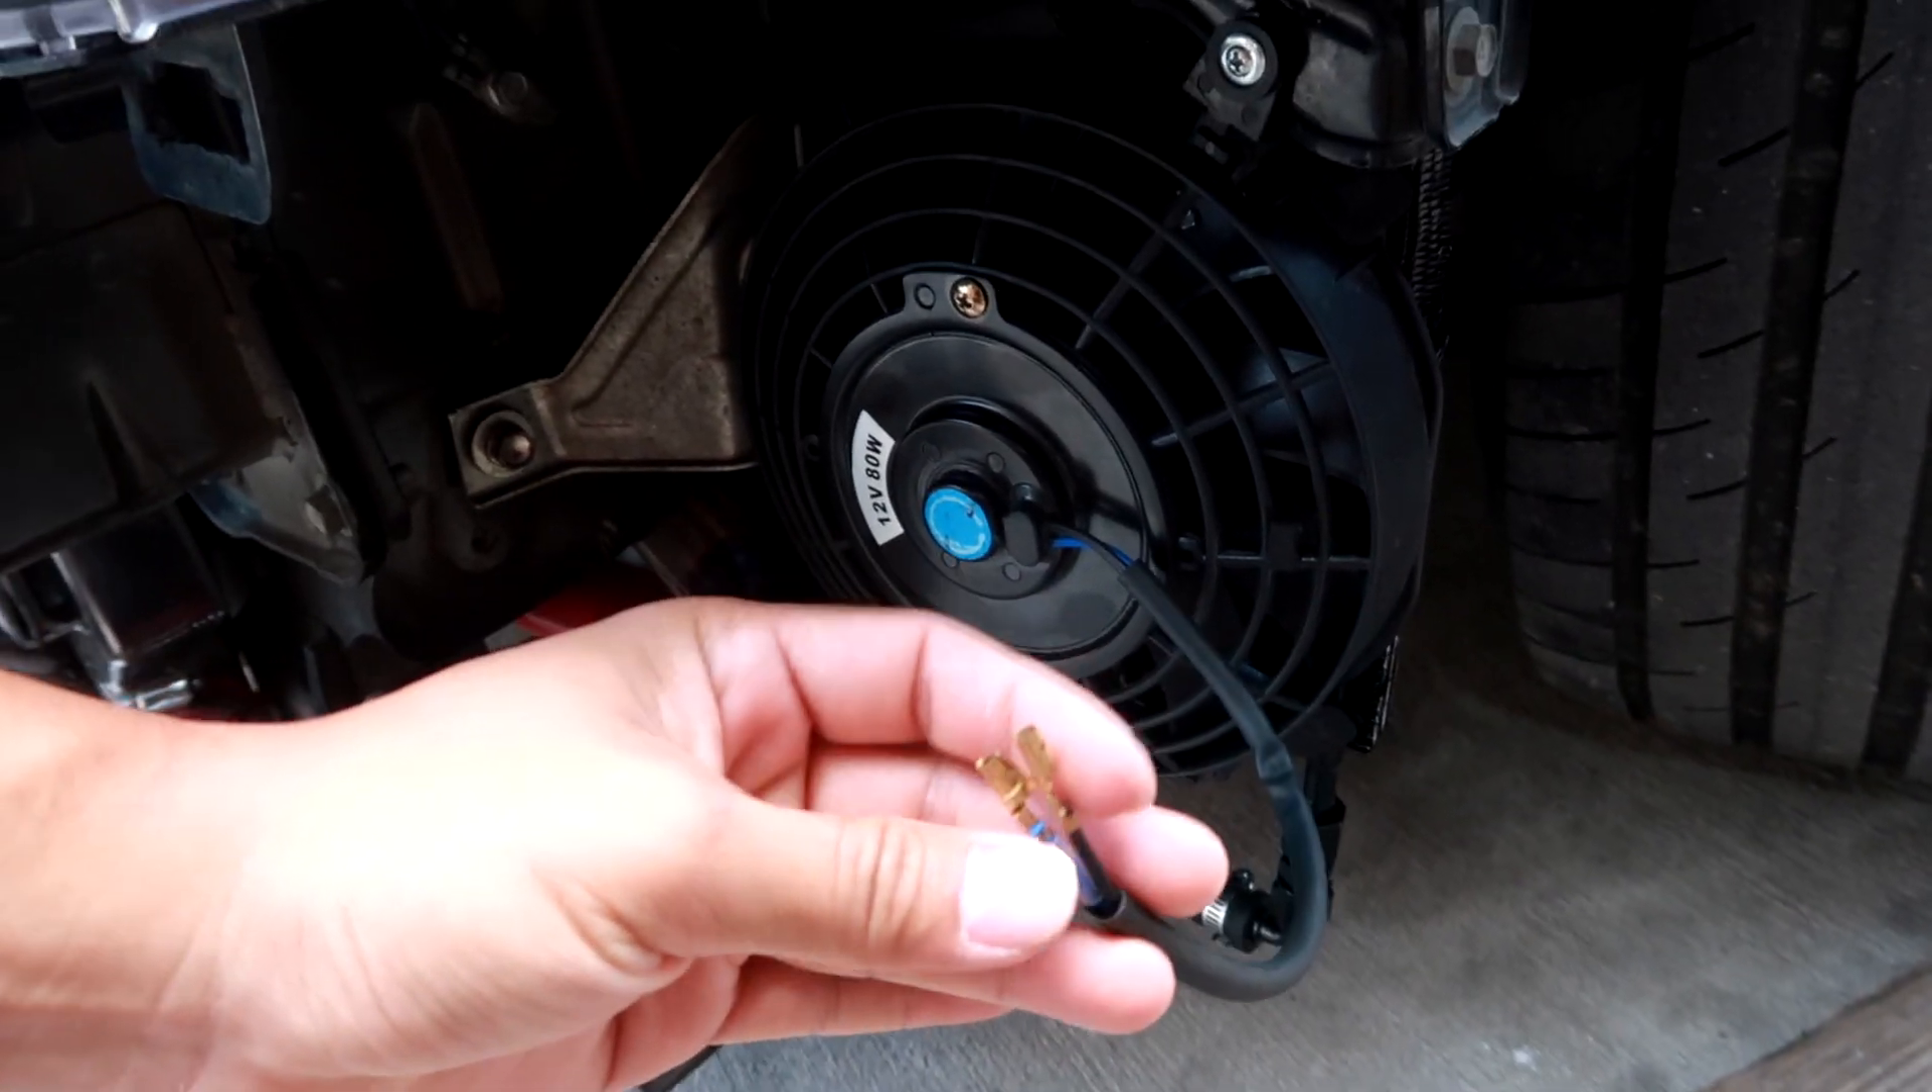The only thing left is this little fan right here. As you can see it's not connected yet.